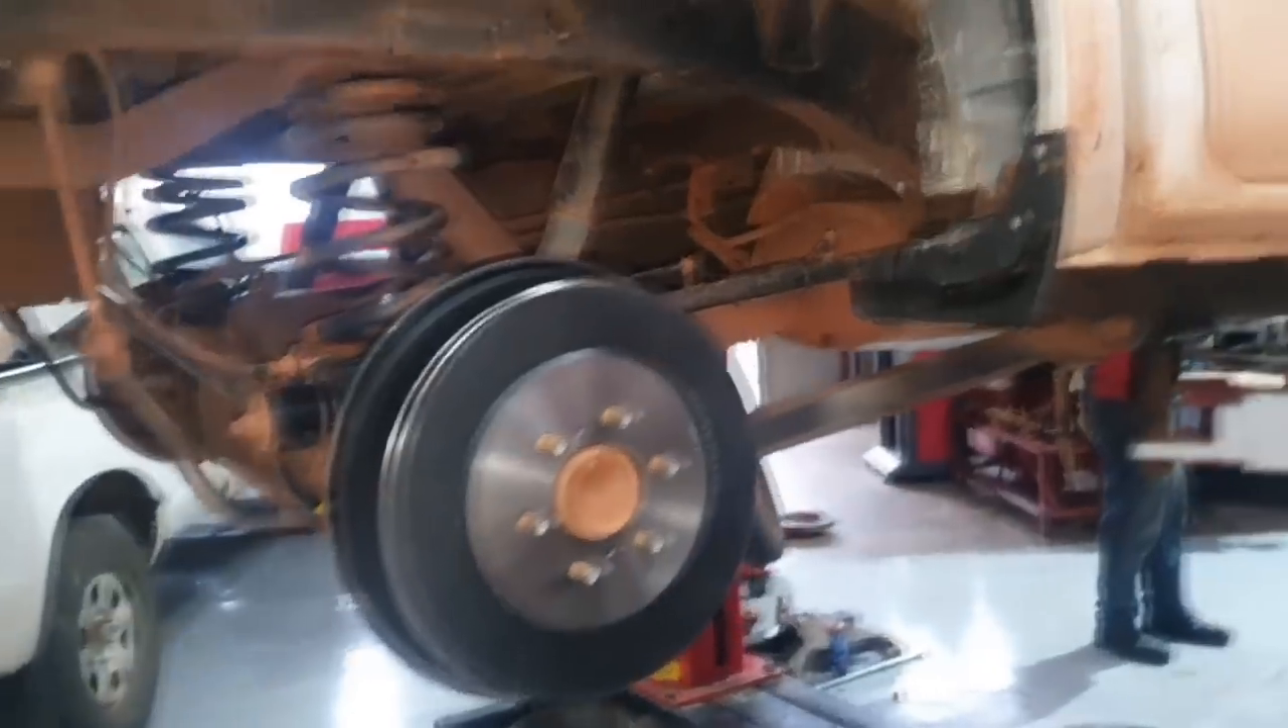Aí, ó, campana nova no lugar.